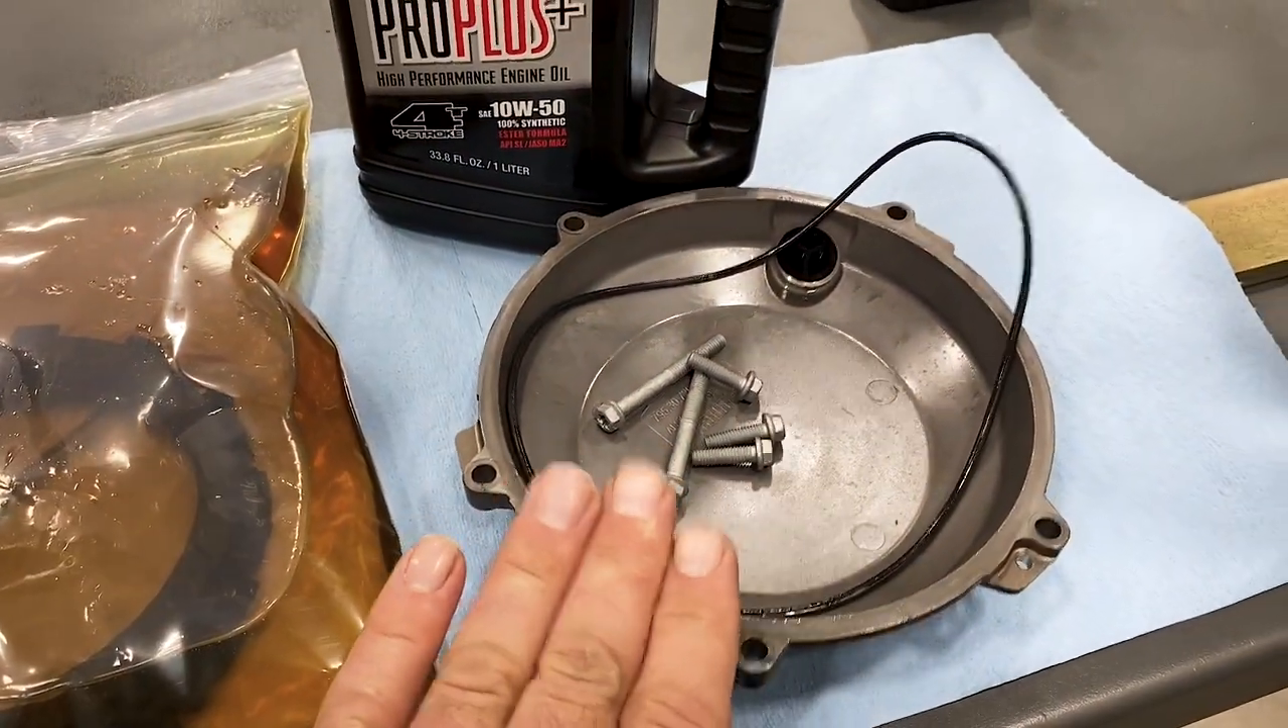So we've already removed the stock cover here.